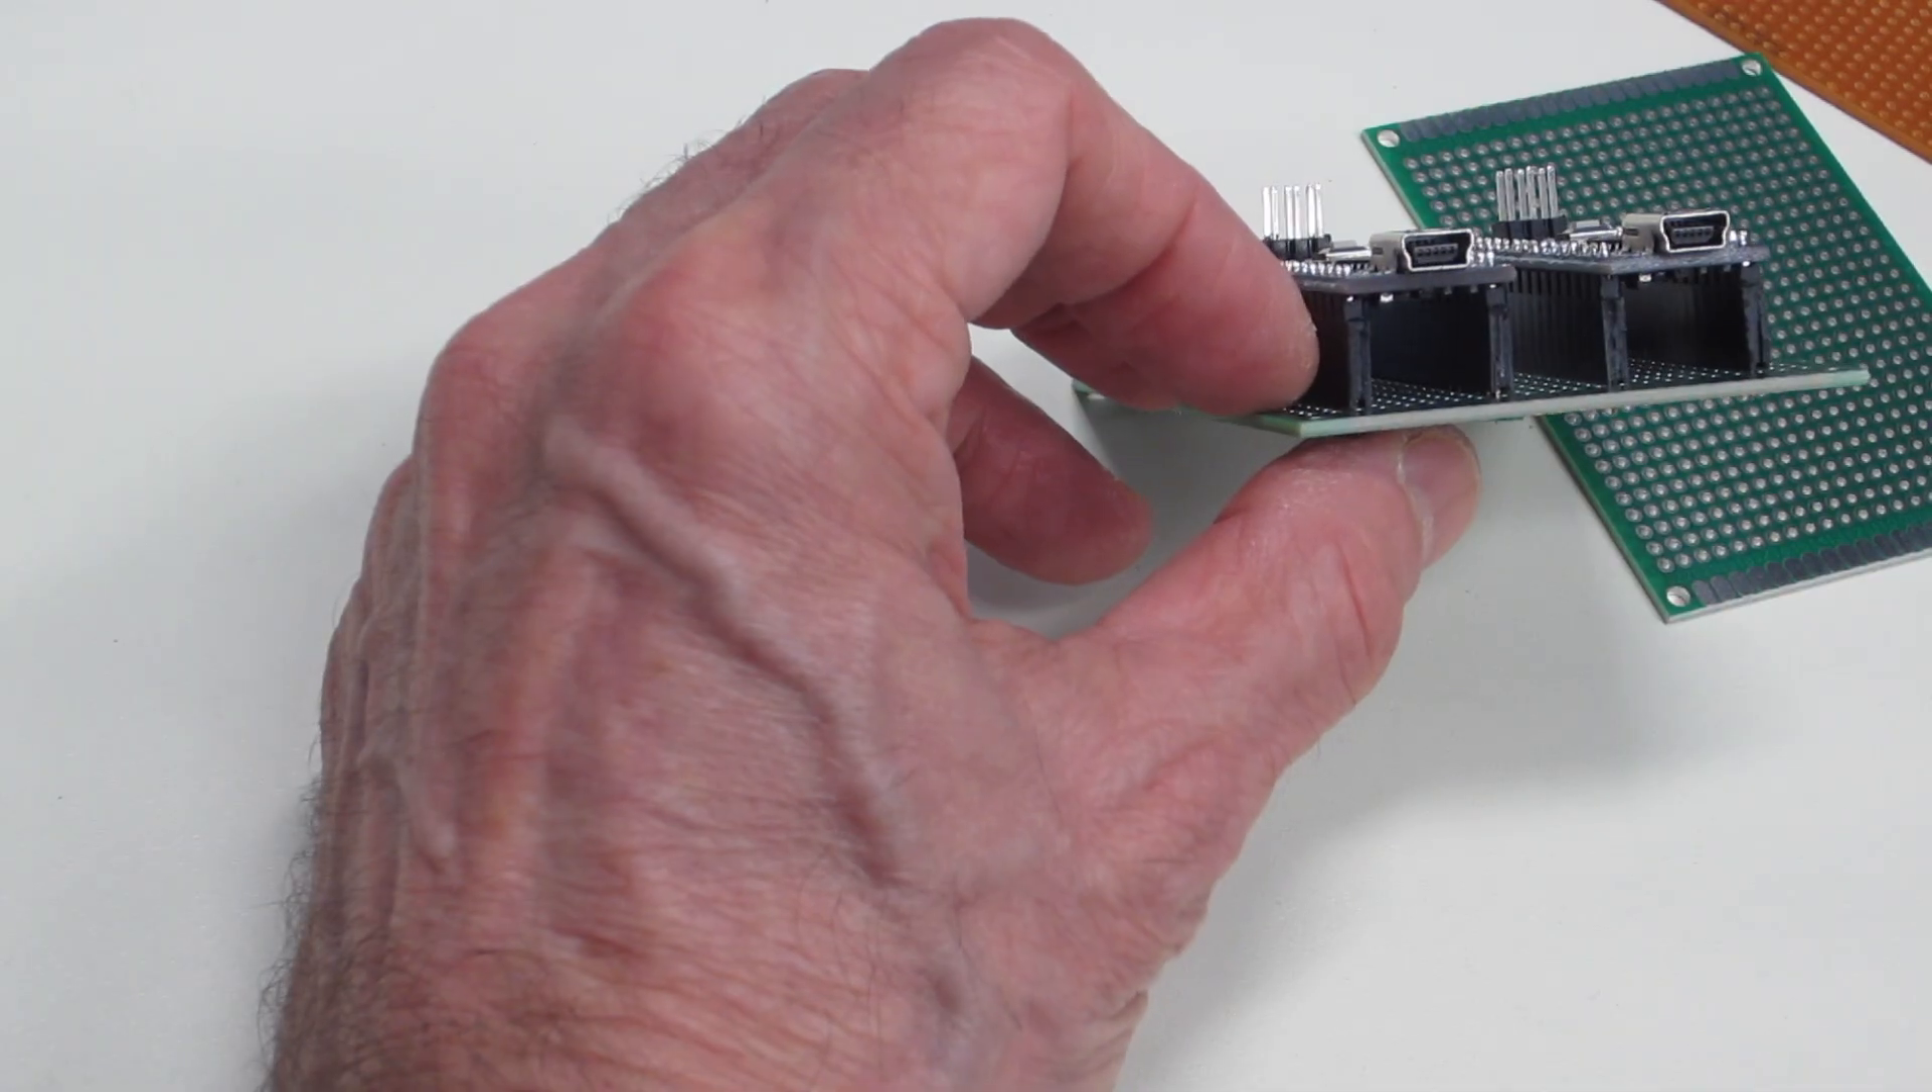Also you'll notice I've put the nanos onto sockets onto female headers over here.